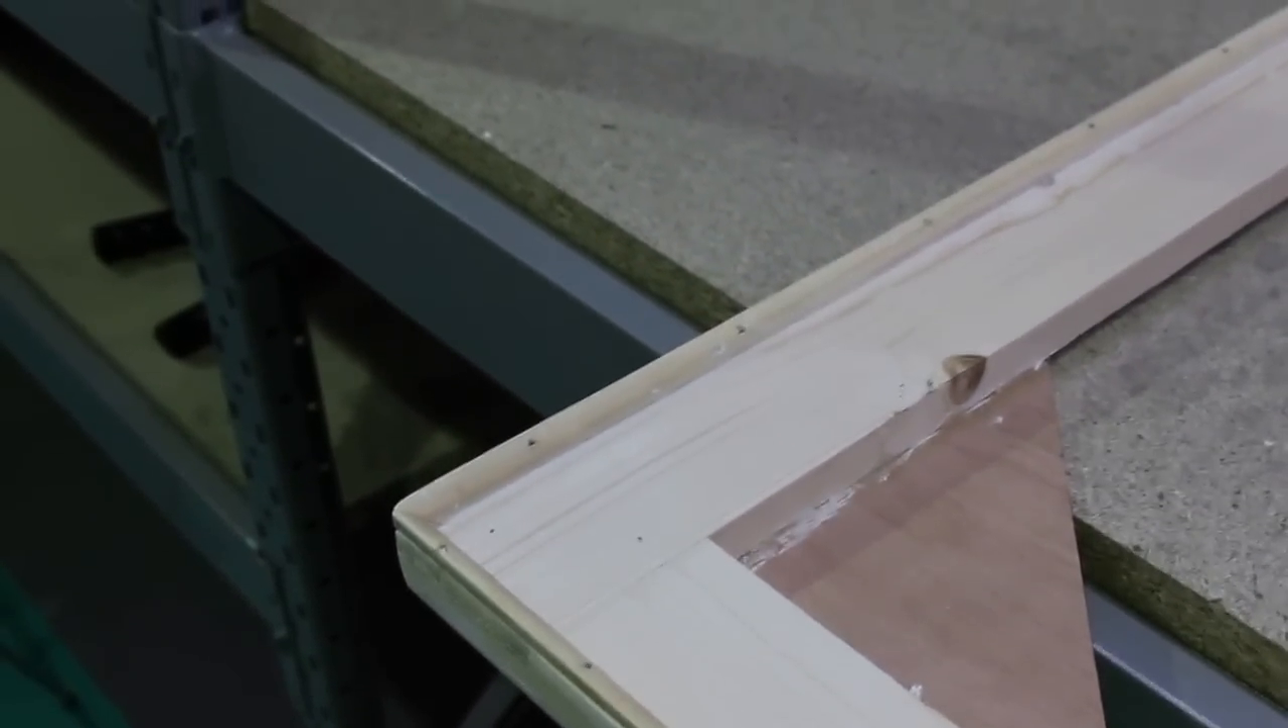Now you'll notice around the edge of the frame we've got a piece of quadrant glued on.